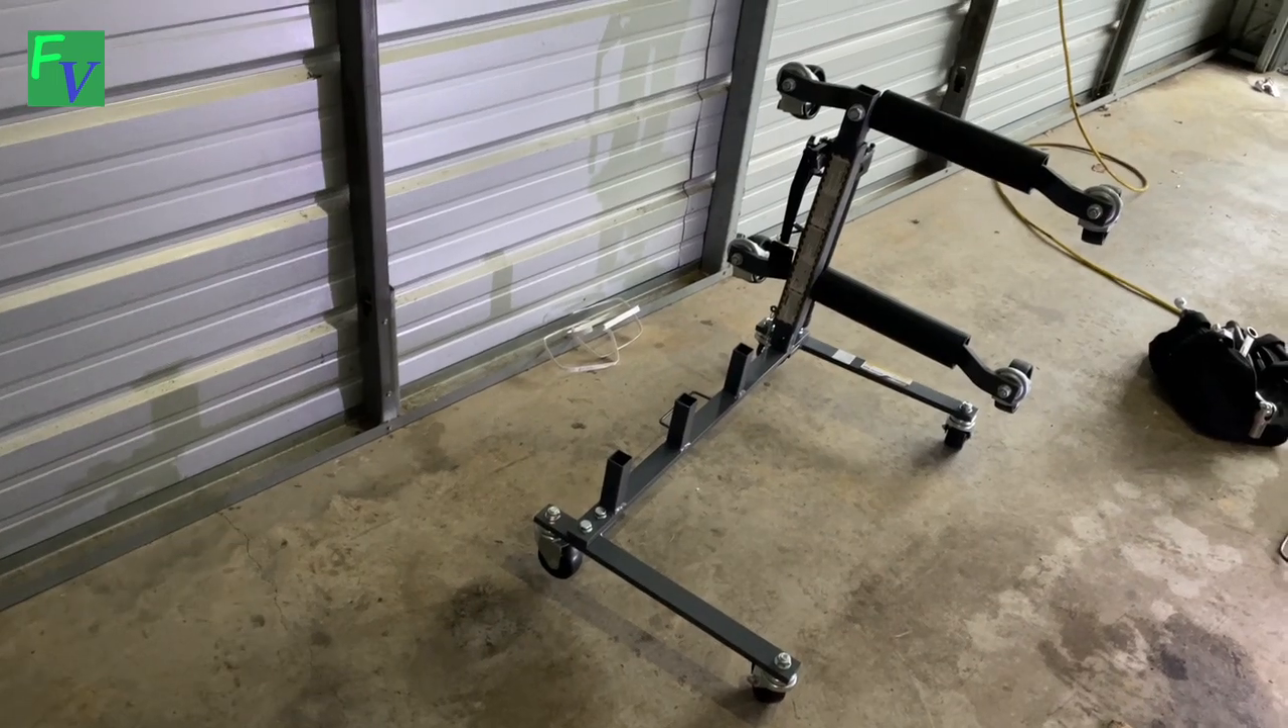We have our fully assembled stand.